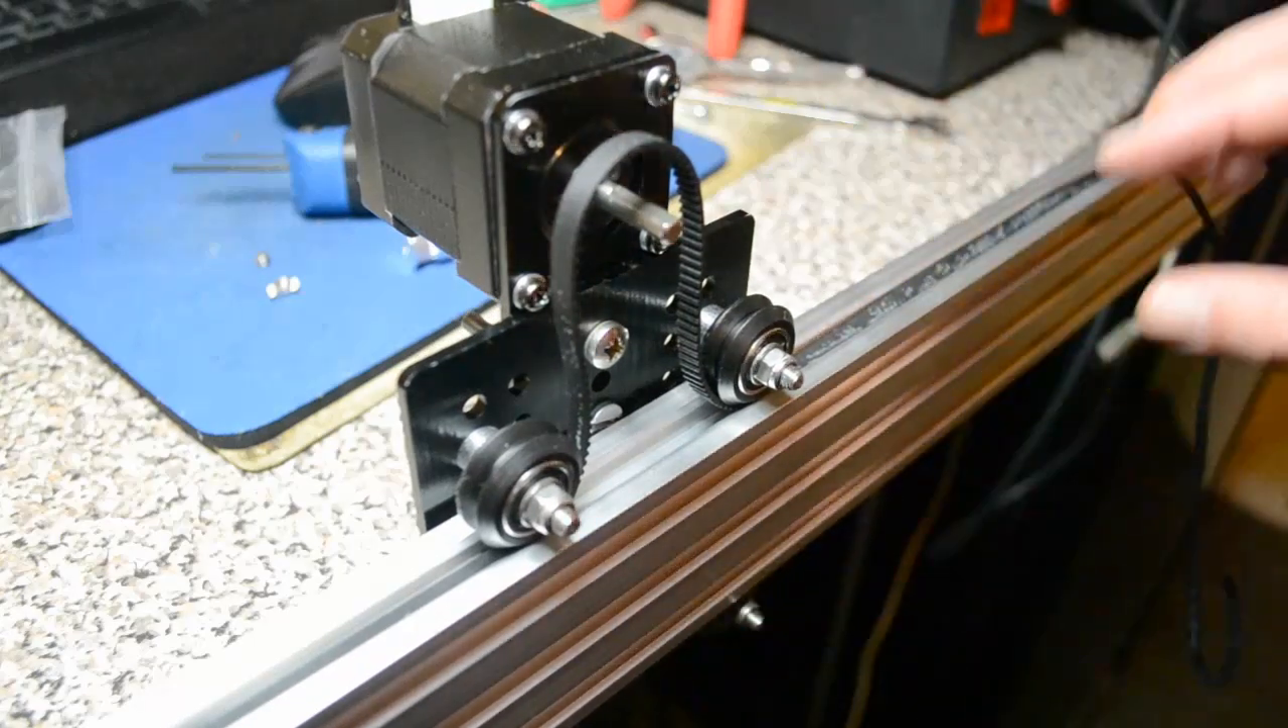Right so I've got the motor on this plate, plates back on the rail.